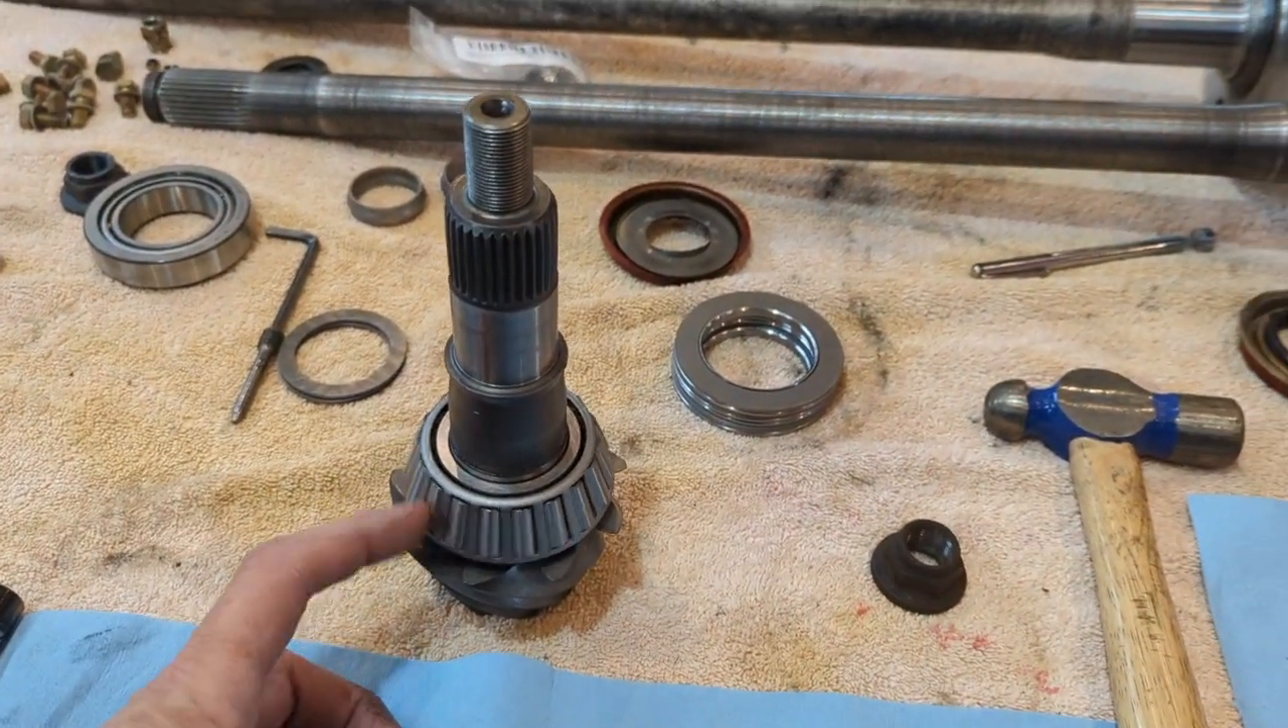We have the bearings pressed in place, which on the 8 .8 includes the seal housing.